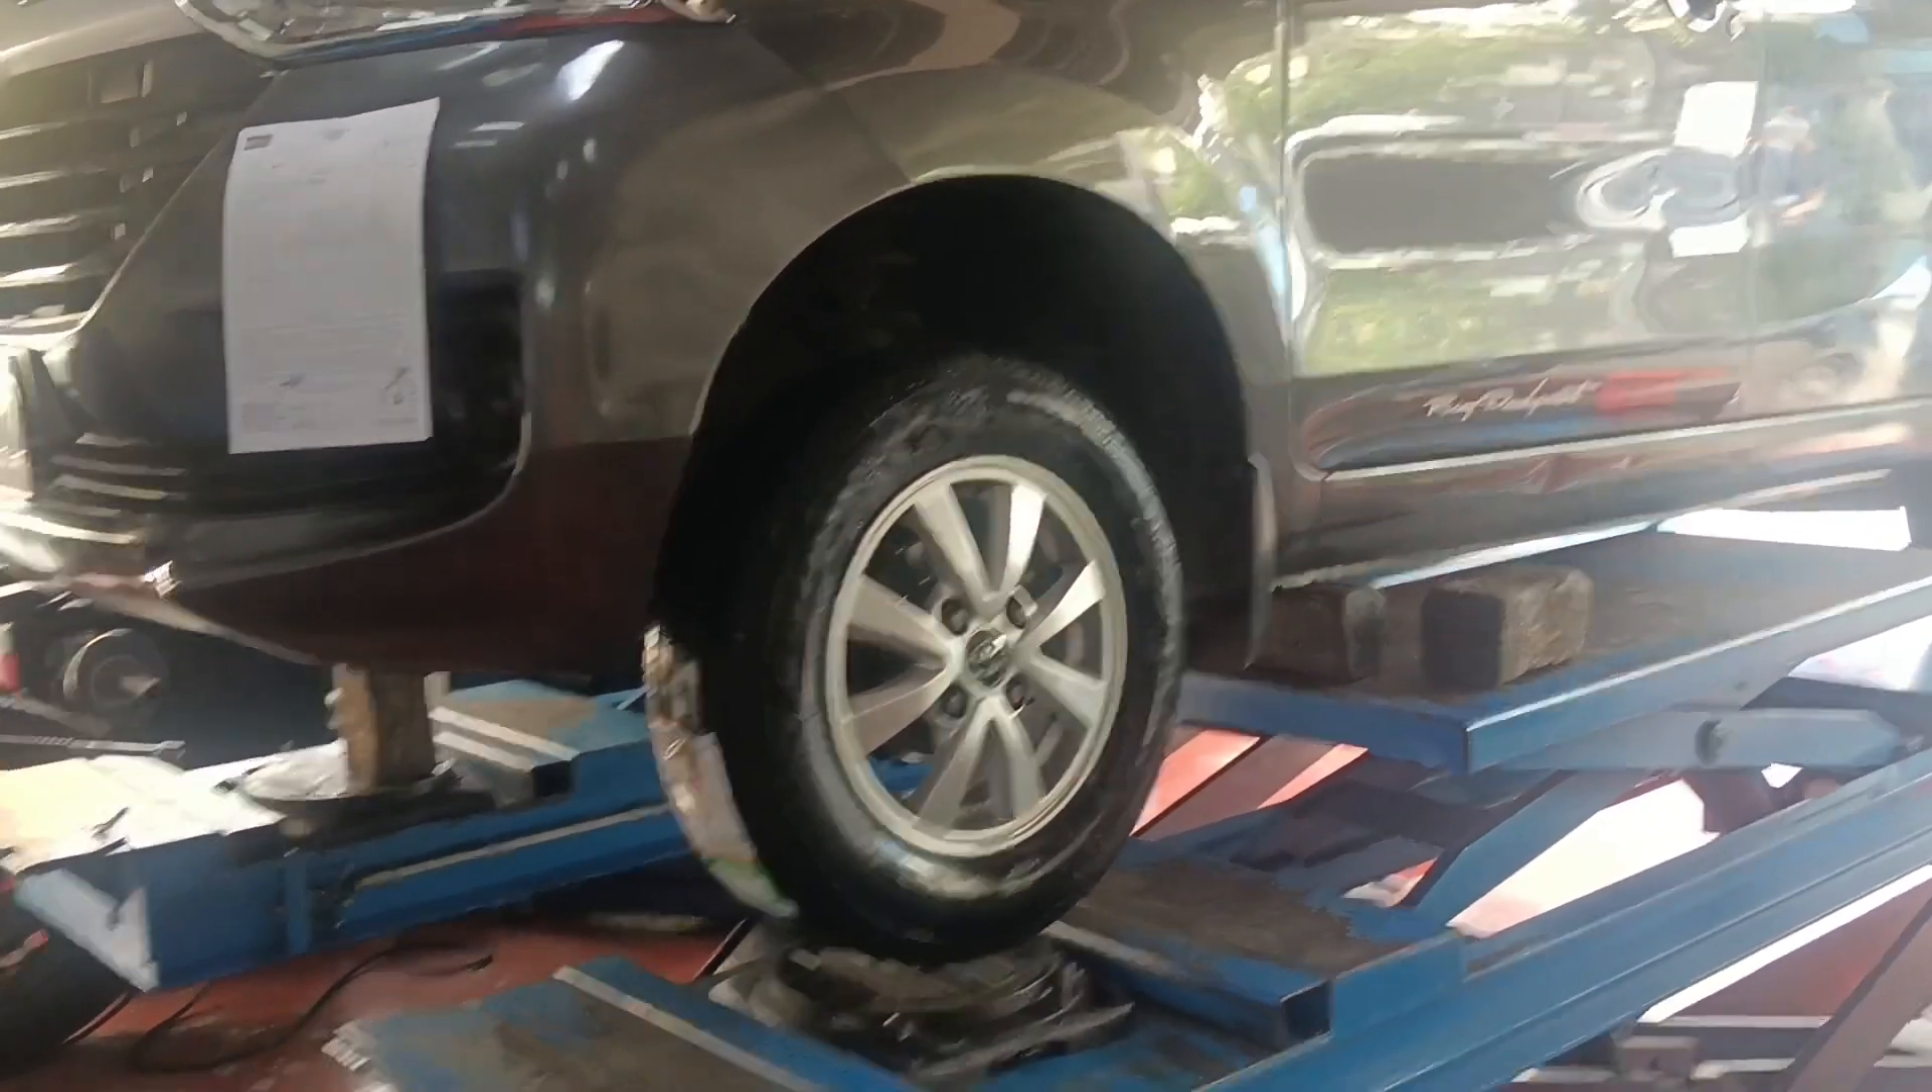So ayan ako nakabit na isang gulong so isa pa.